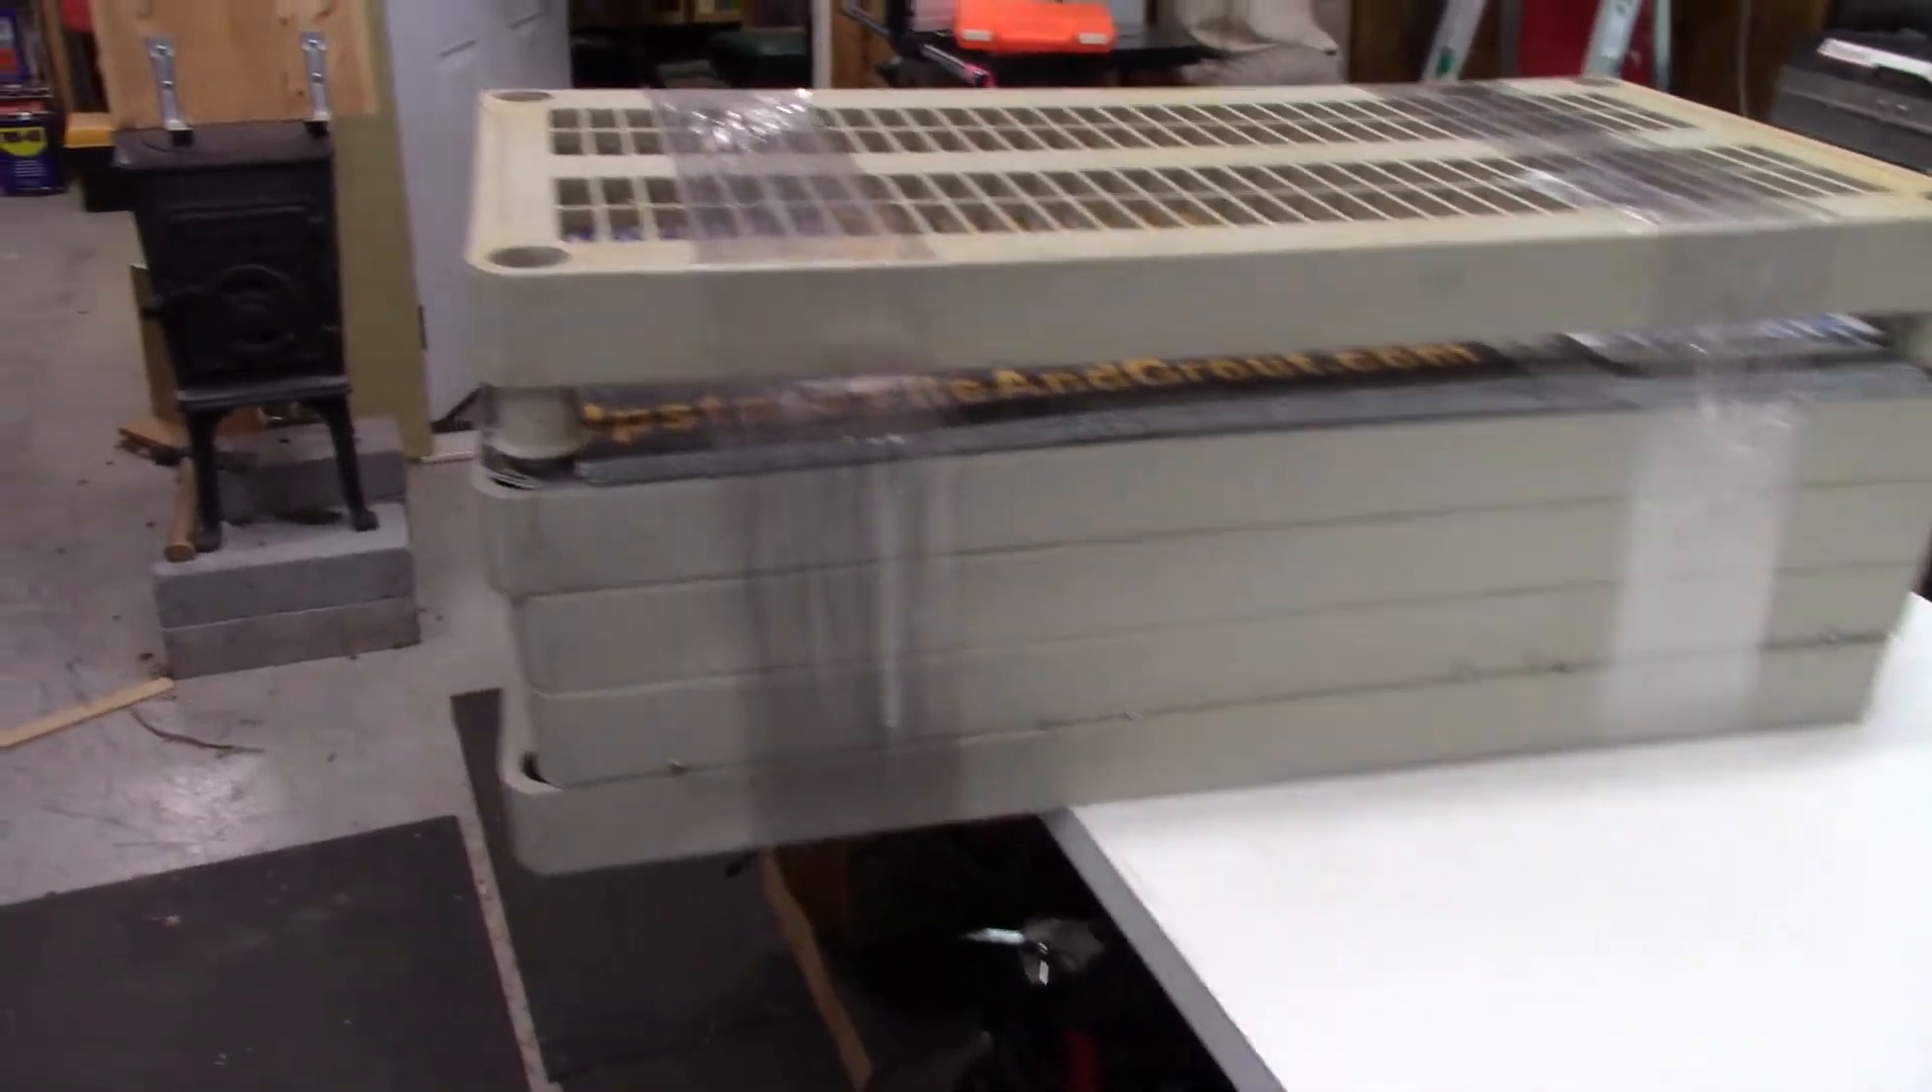All right, so I got the shelves all taken apart and wrapped up.